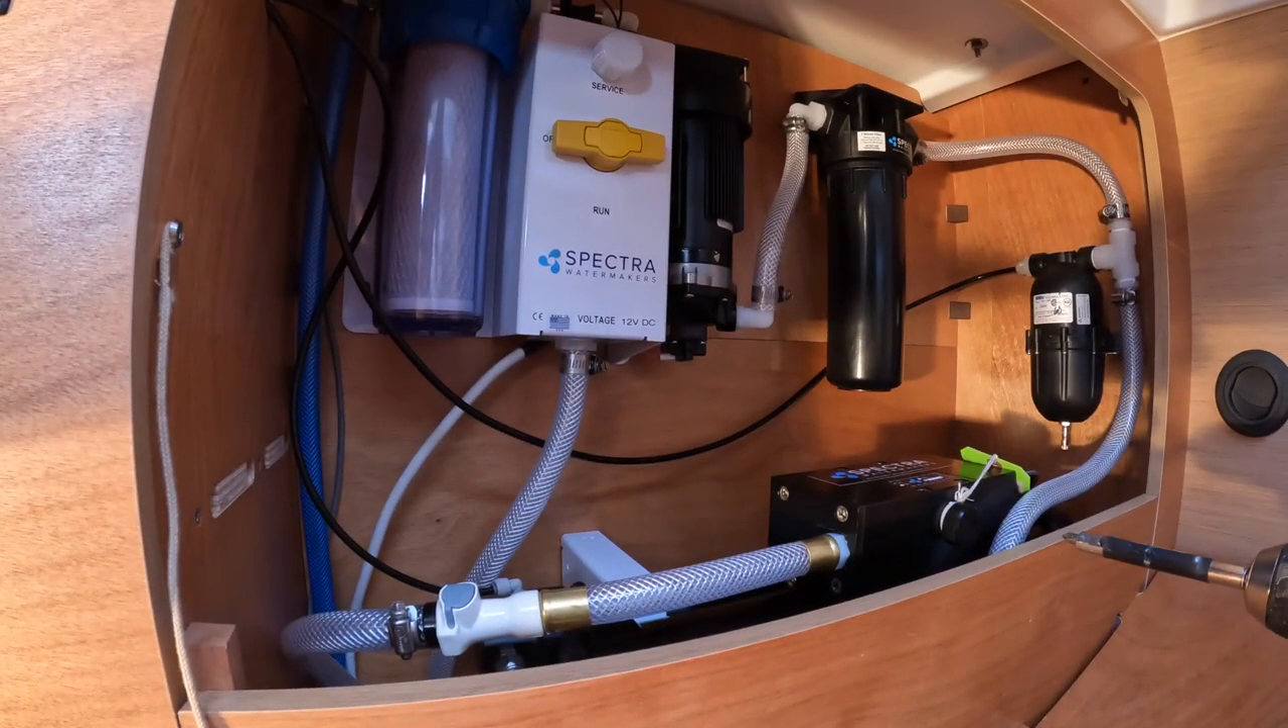Part one here we've got the major plumbing done with all of the major units installed in that cabinet there.